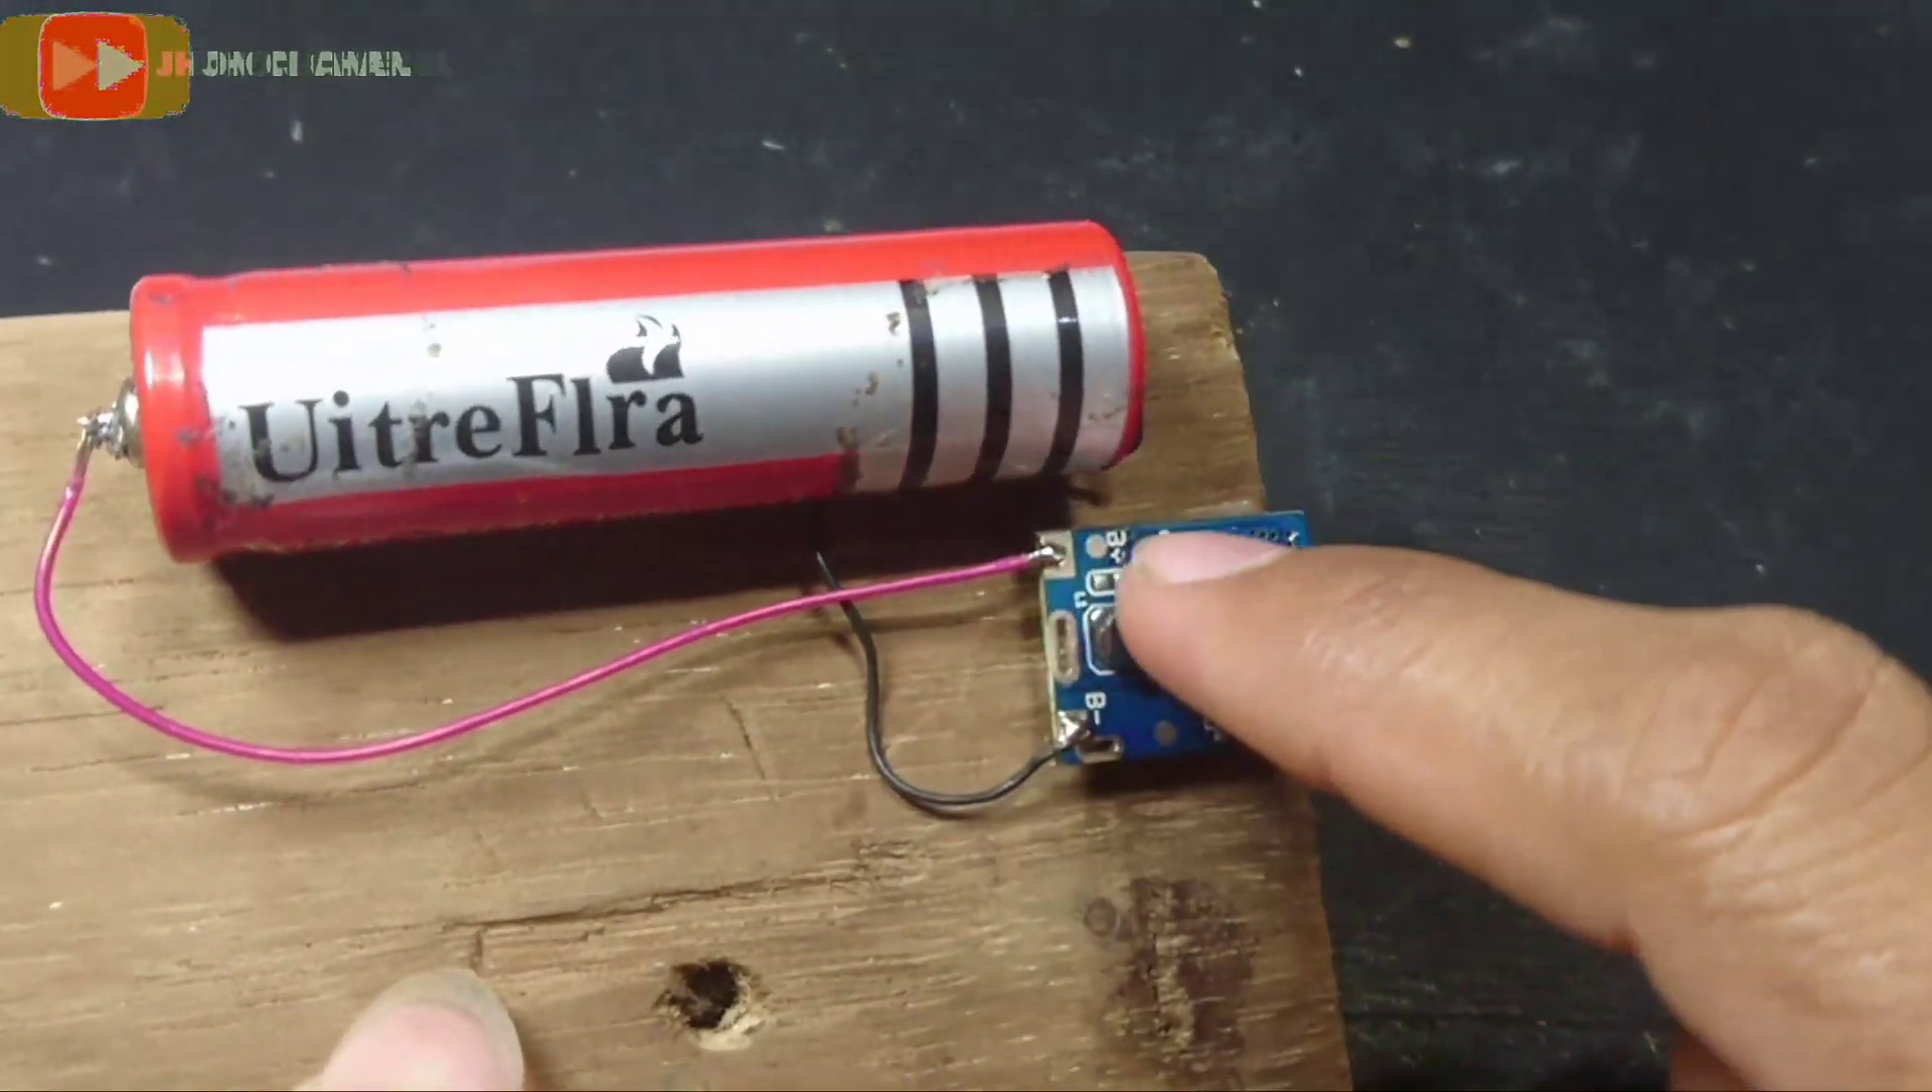Sudah kita pasang seperti ini teman-teman Untuk kabel-kabelnya ya.